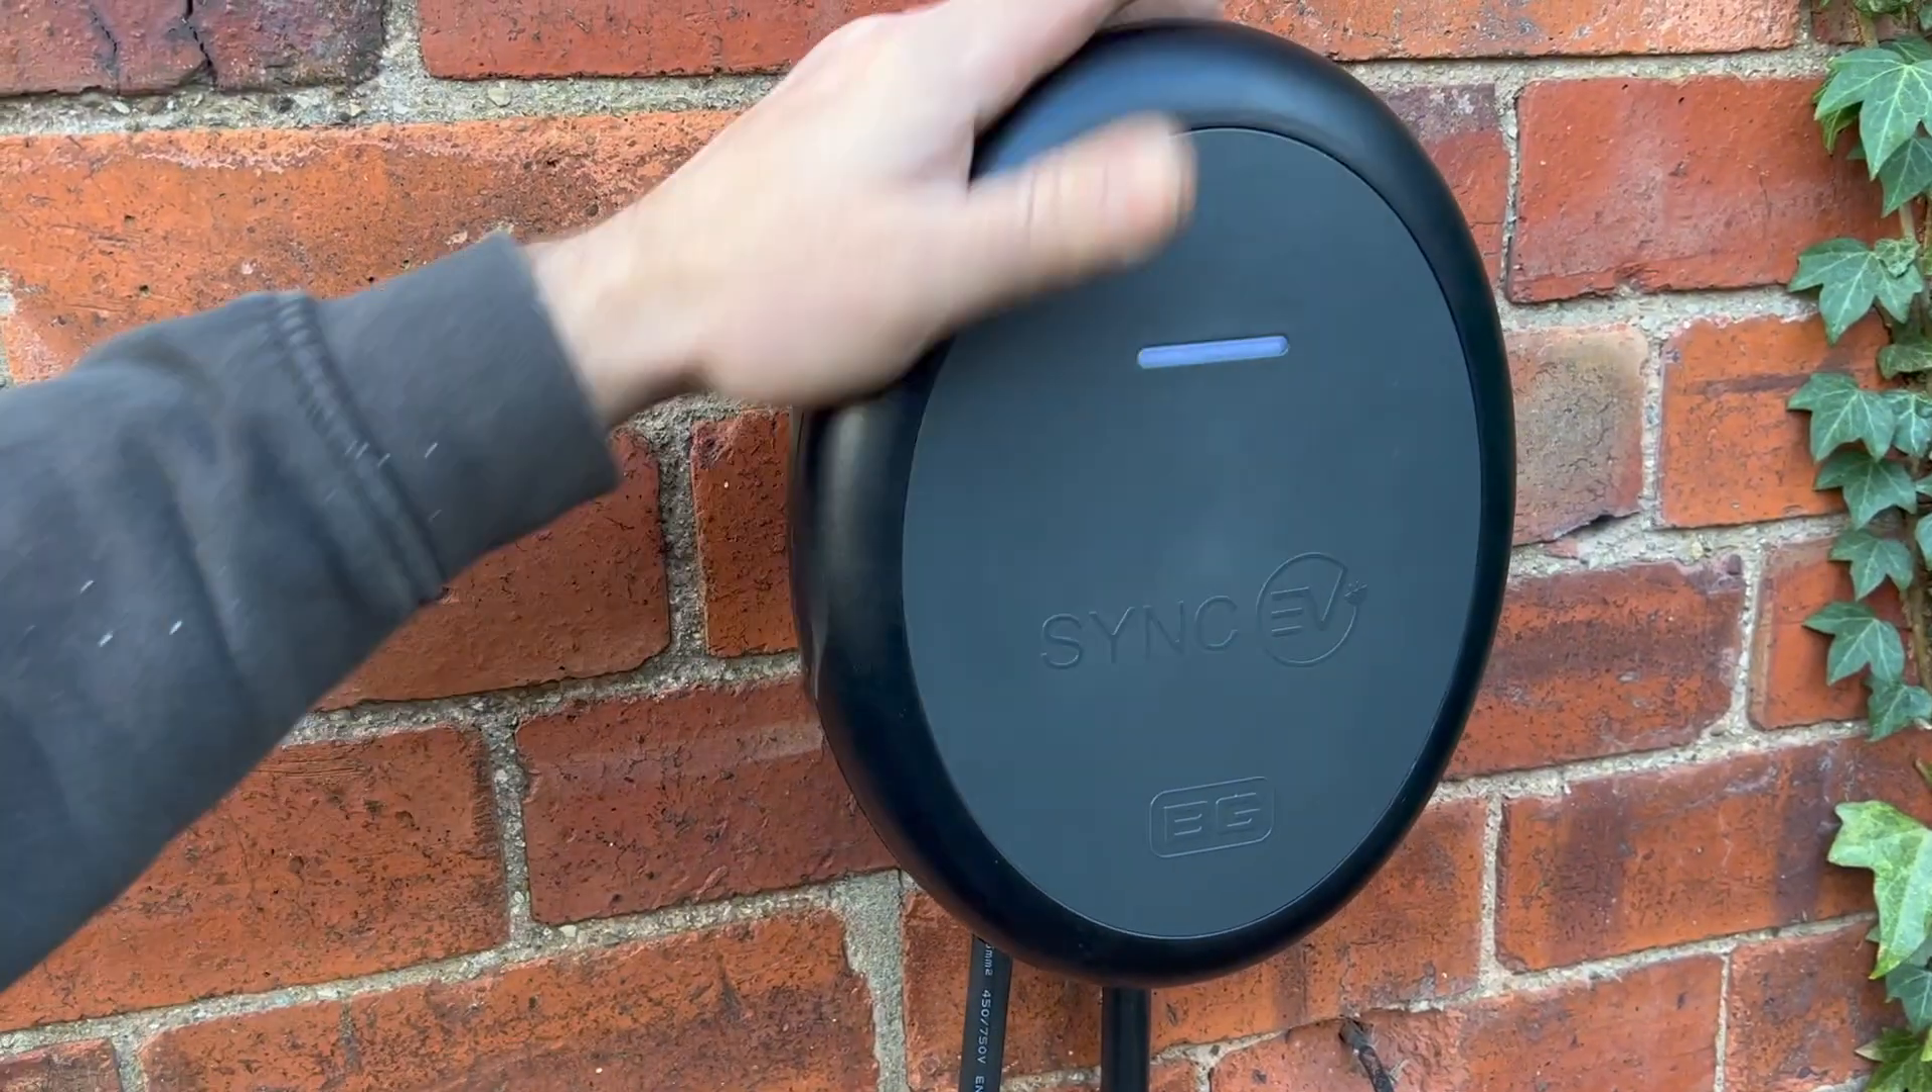It is recommended that you don't put the final cover on until you've actually commissioned the unit but obviously we're super confident that everything's going to work so we've clipped it in place.